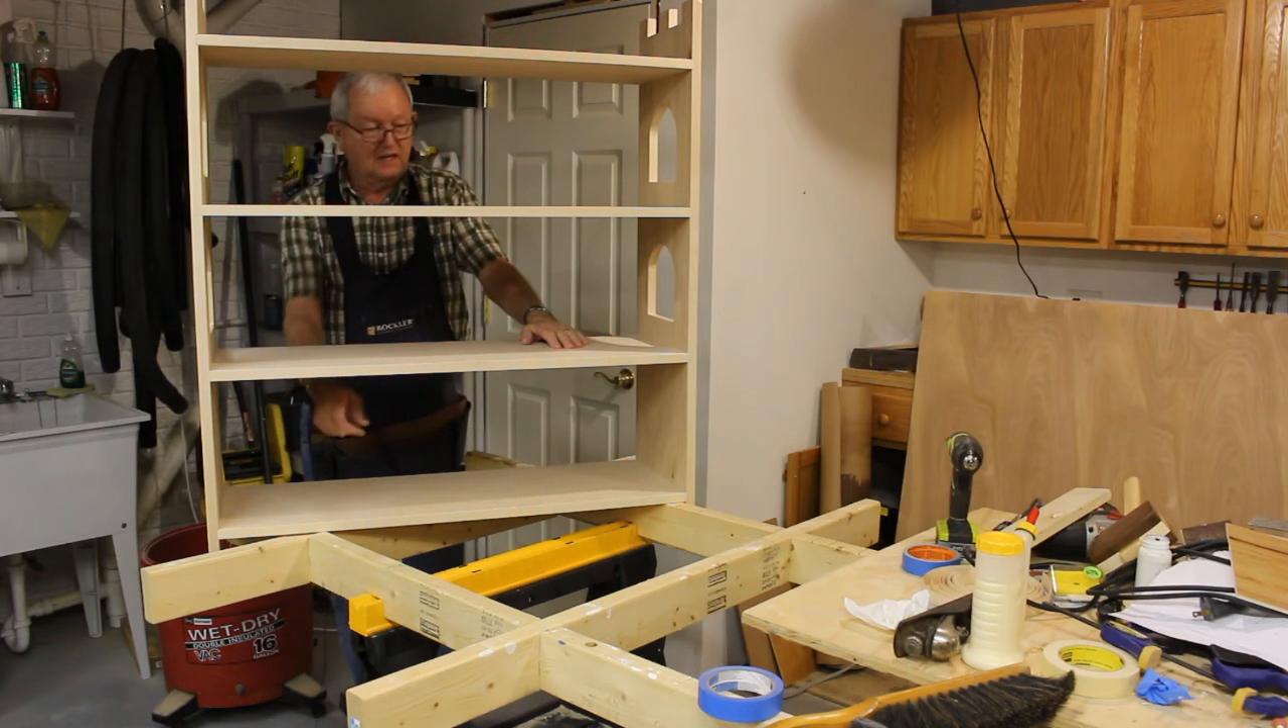I have to put the trim pieces up here. I have to put the dividers between the shelves, get all that stuff cut, get the front skirt measured.